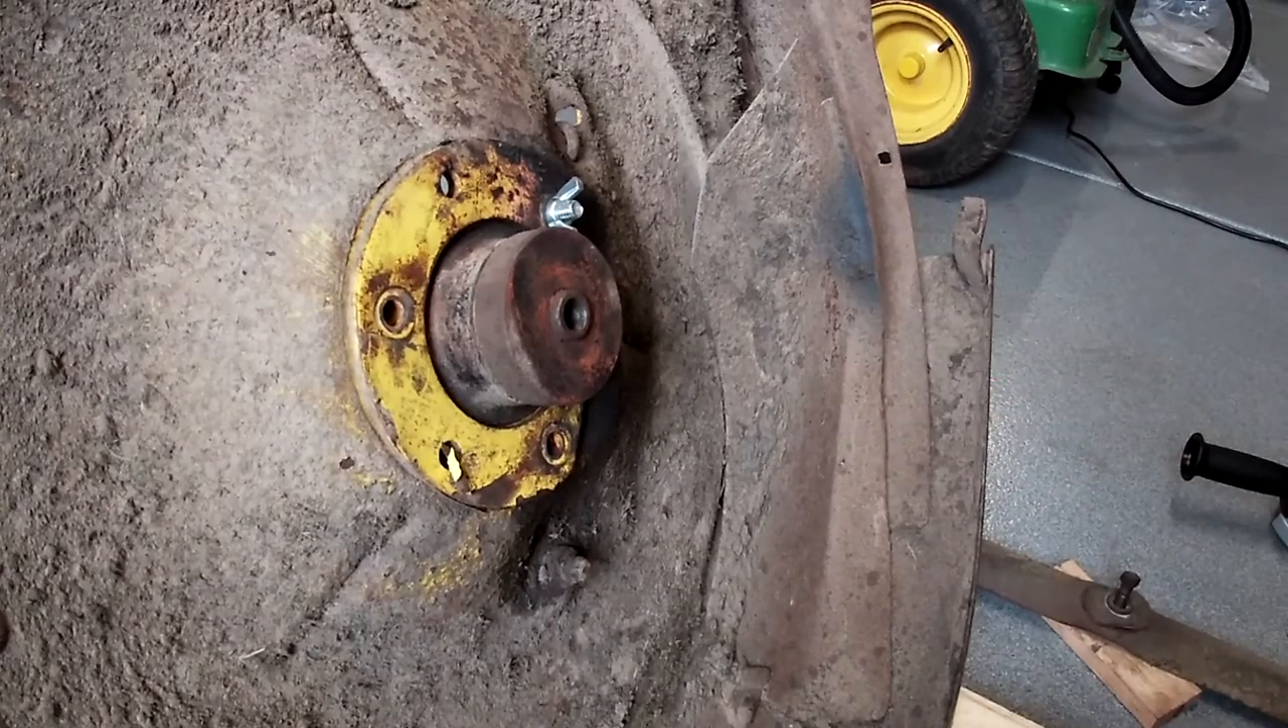Then I put a new carriage bolt with a wing nut on here to keep the hub from falling out once I got everything out.